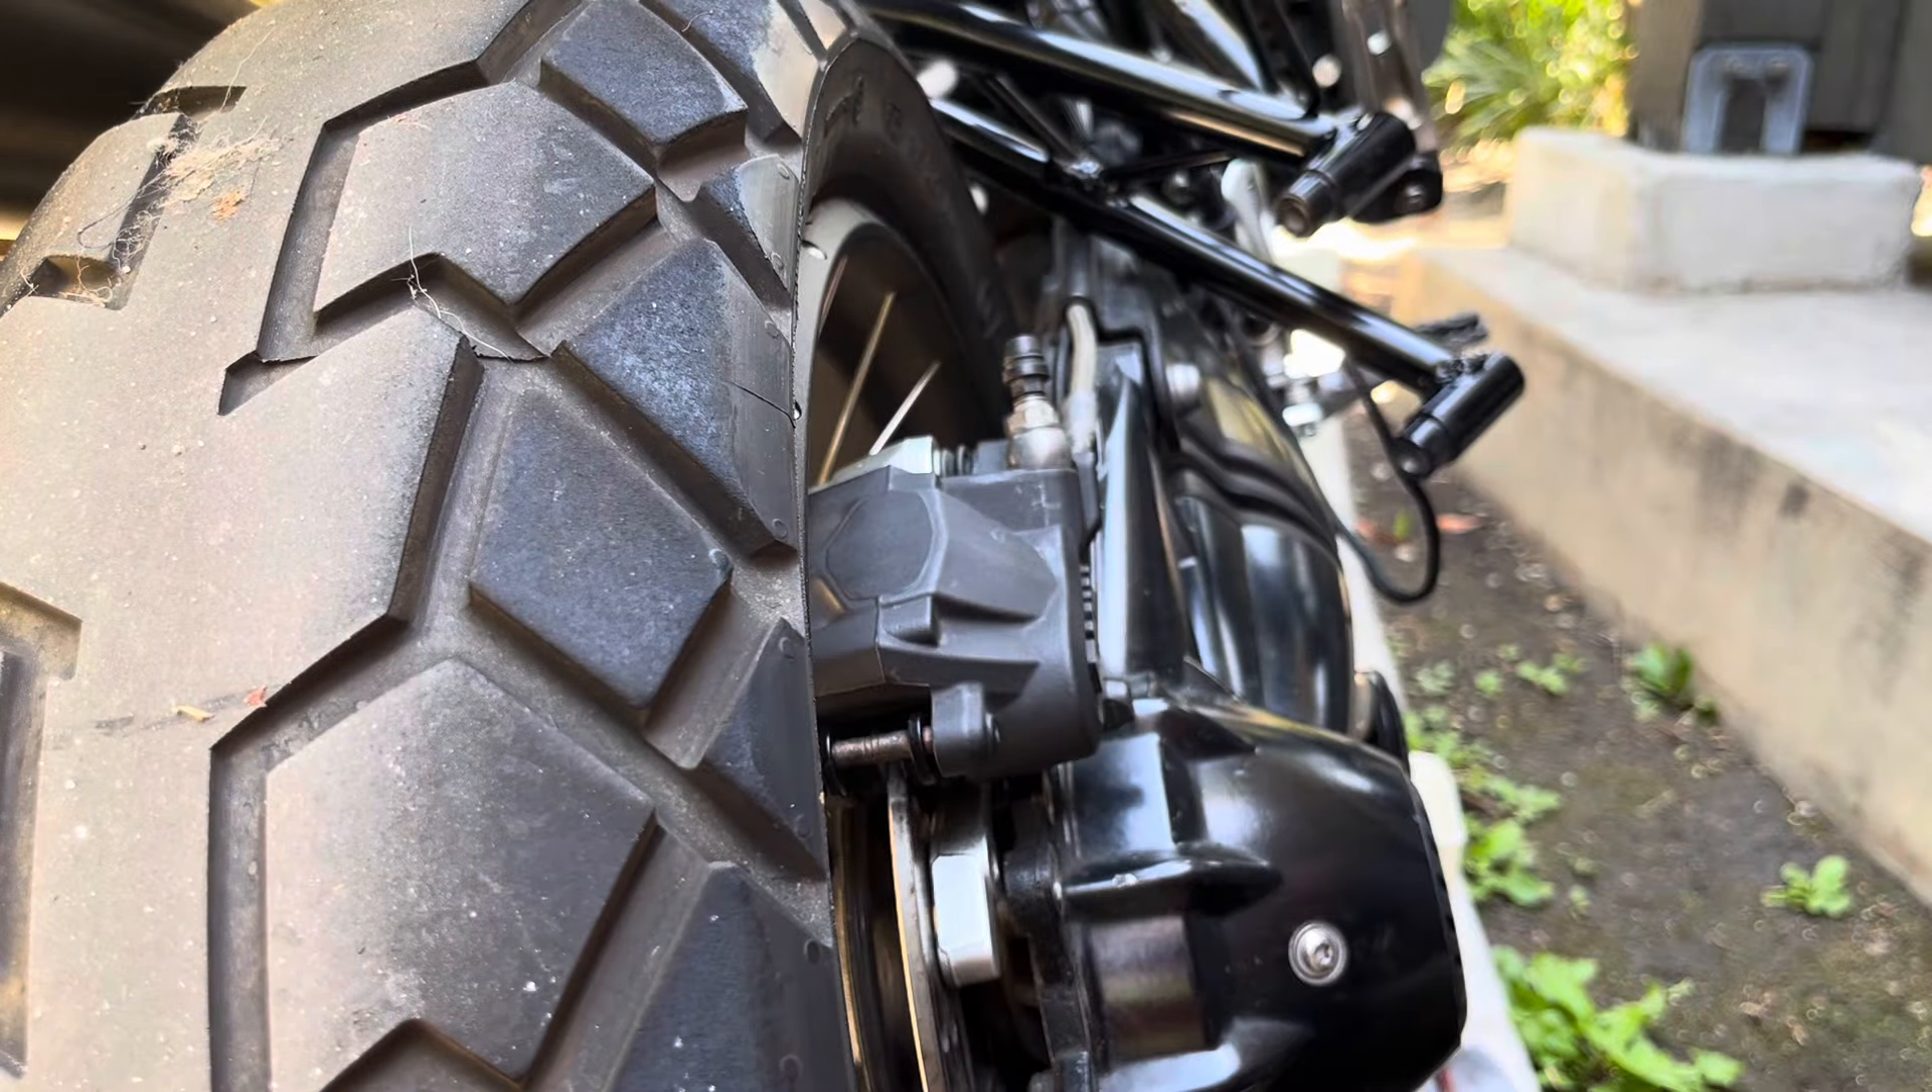So I finally get the caliper on.